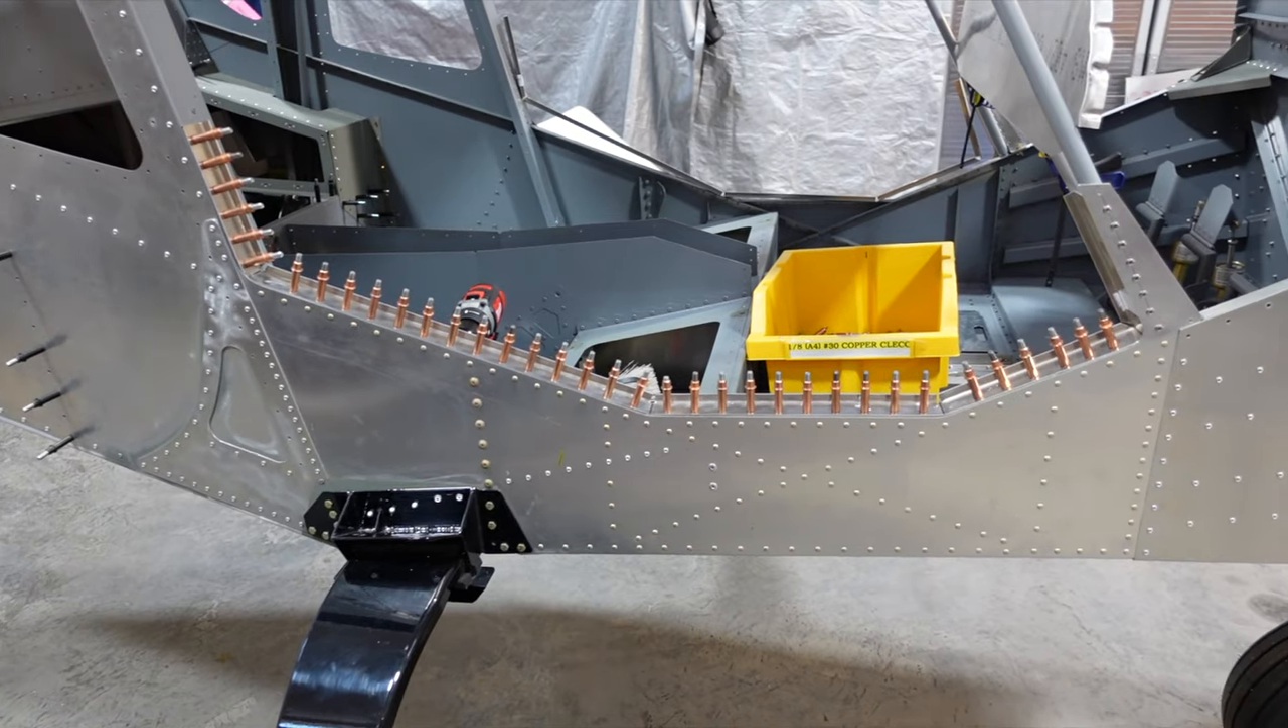Well we've got the entire door sill drilled and clecoed in.